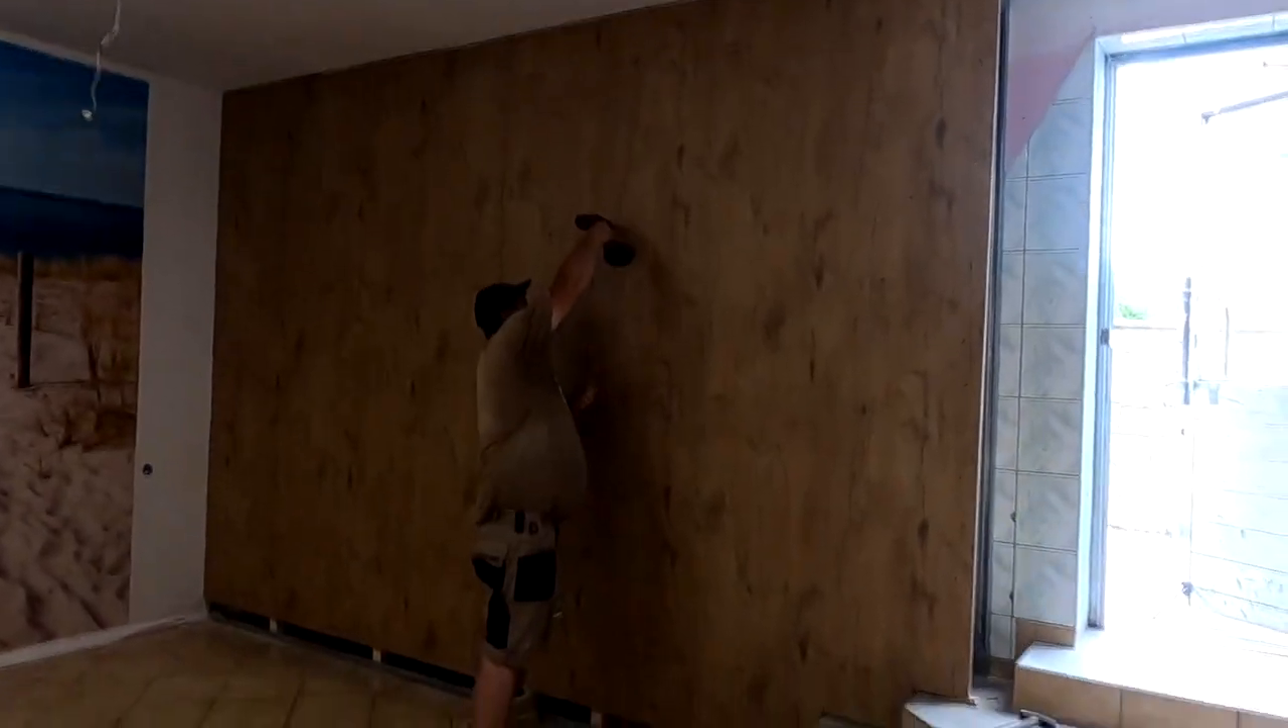Ściana główna już jest też zamontowana.